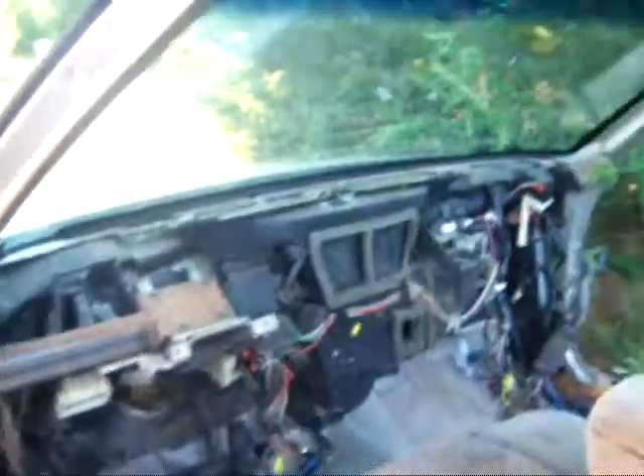Well after about 15 minutes of laying down in awkward positions and unbolting stuff I've got the dash out.